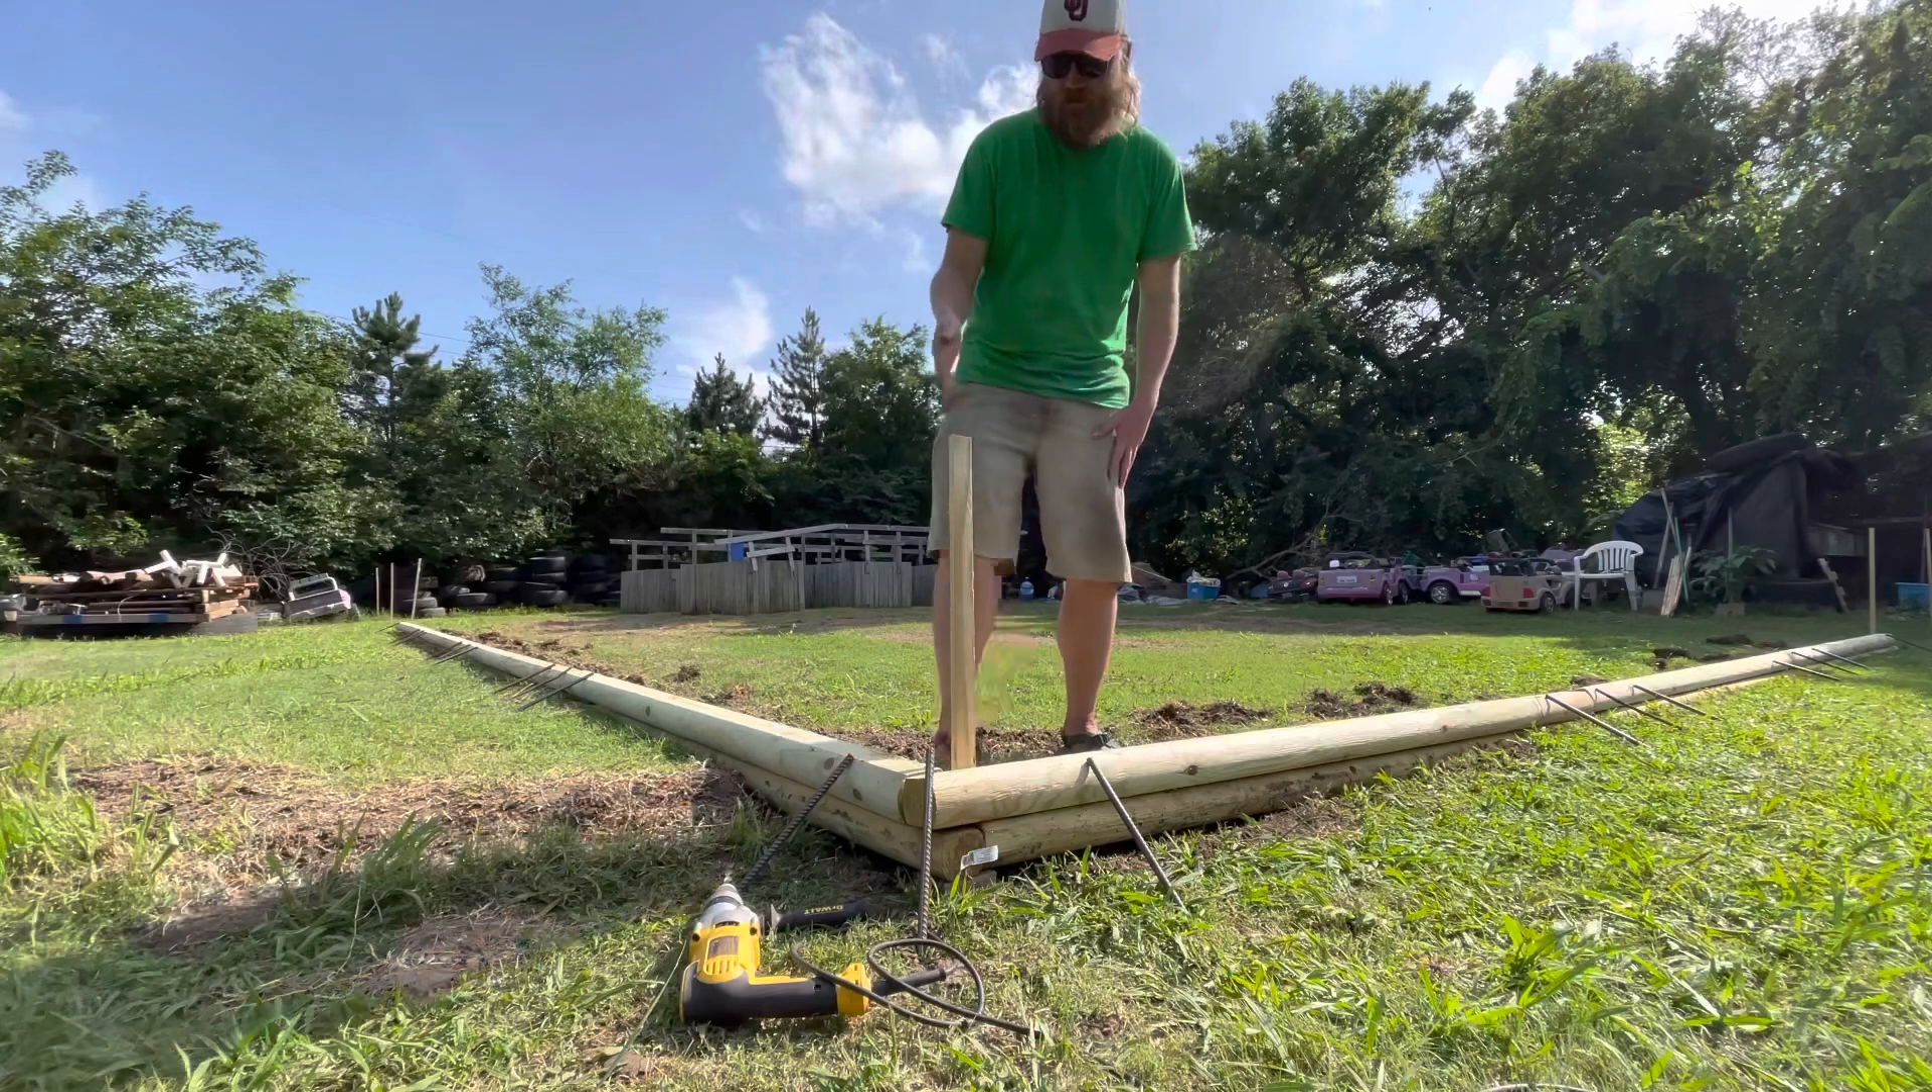Okay, so I've got the timbers all set. Now, all I need to do is anchor them in place so that they don't tip over.